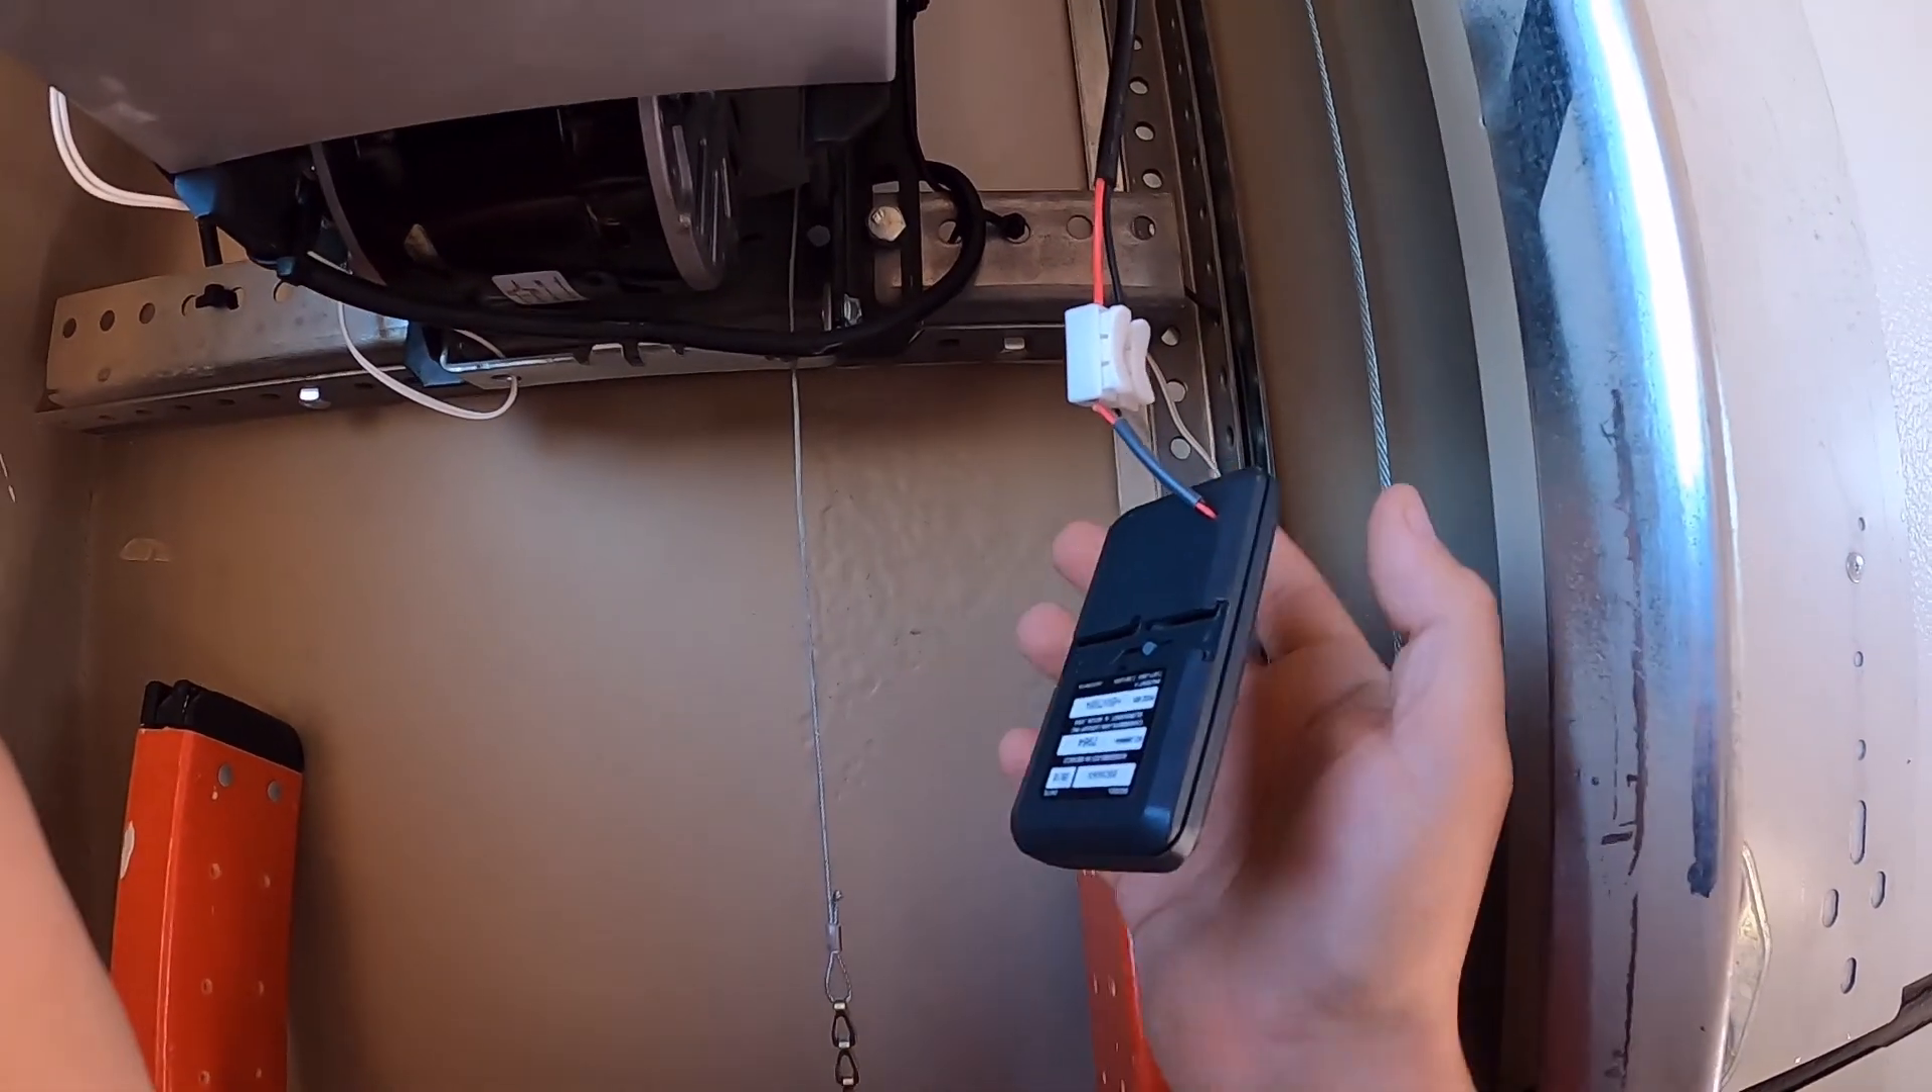So I've got my wires connected up to my third-party adapter.